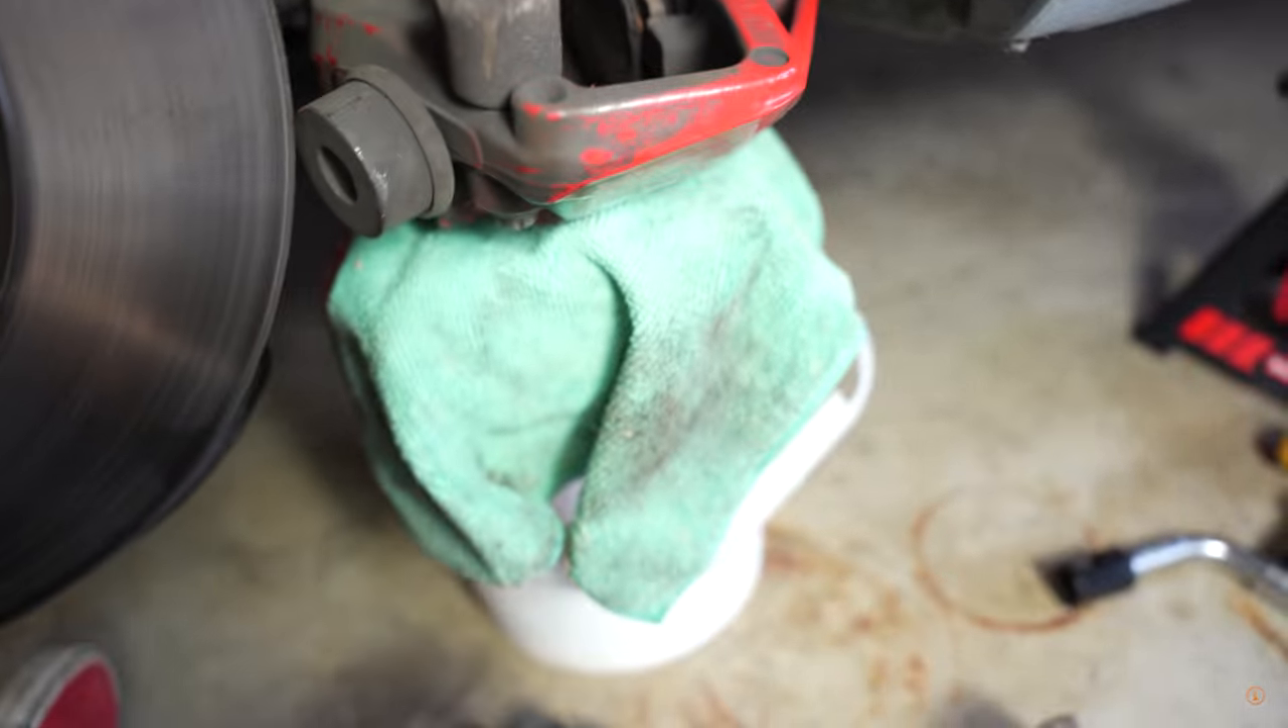All right, so that took a ton of effort, but now we have the caliper finally out.